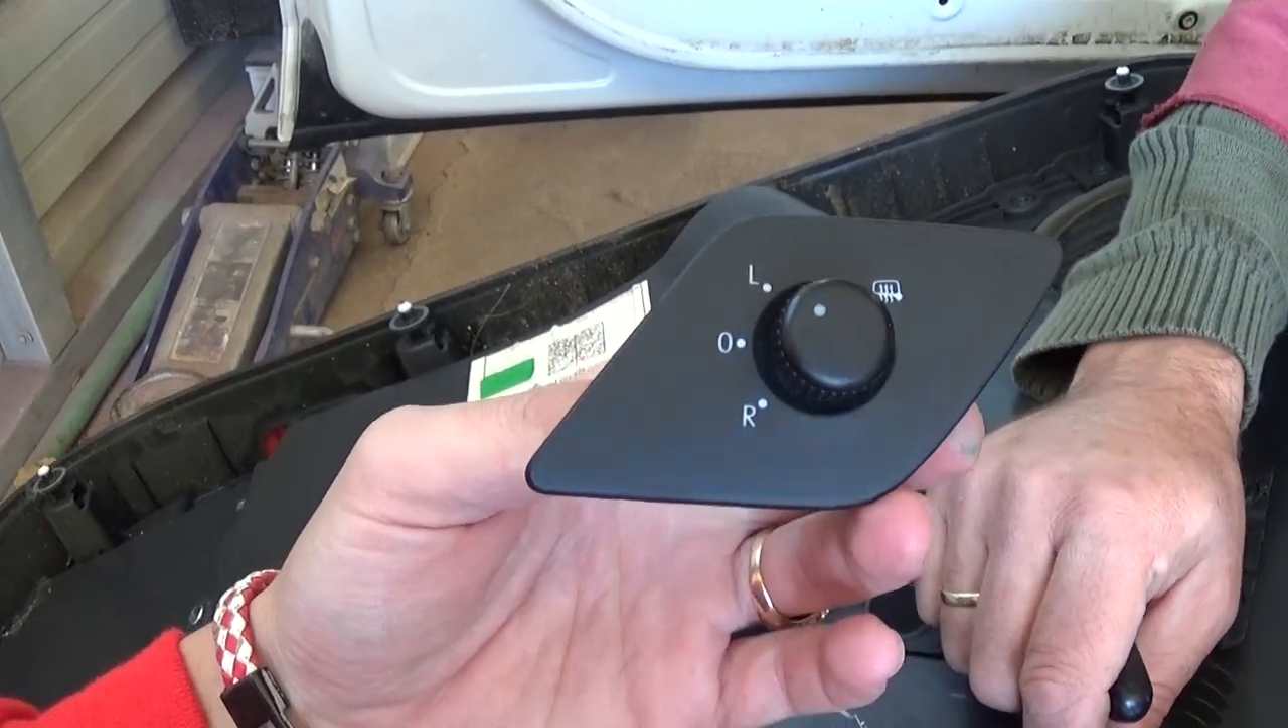And we got the switch out.